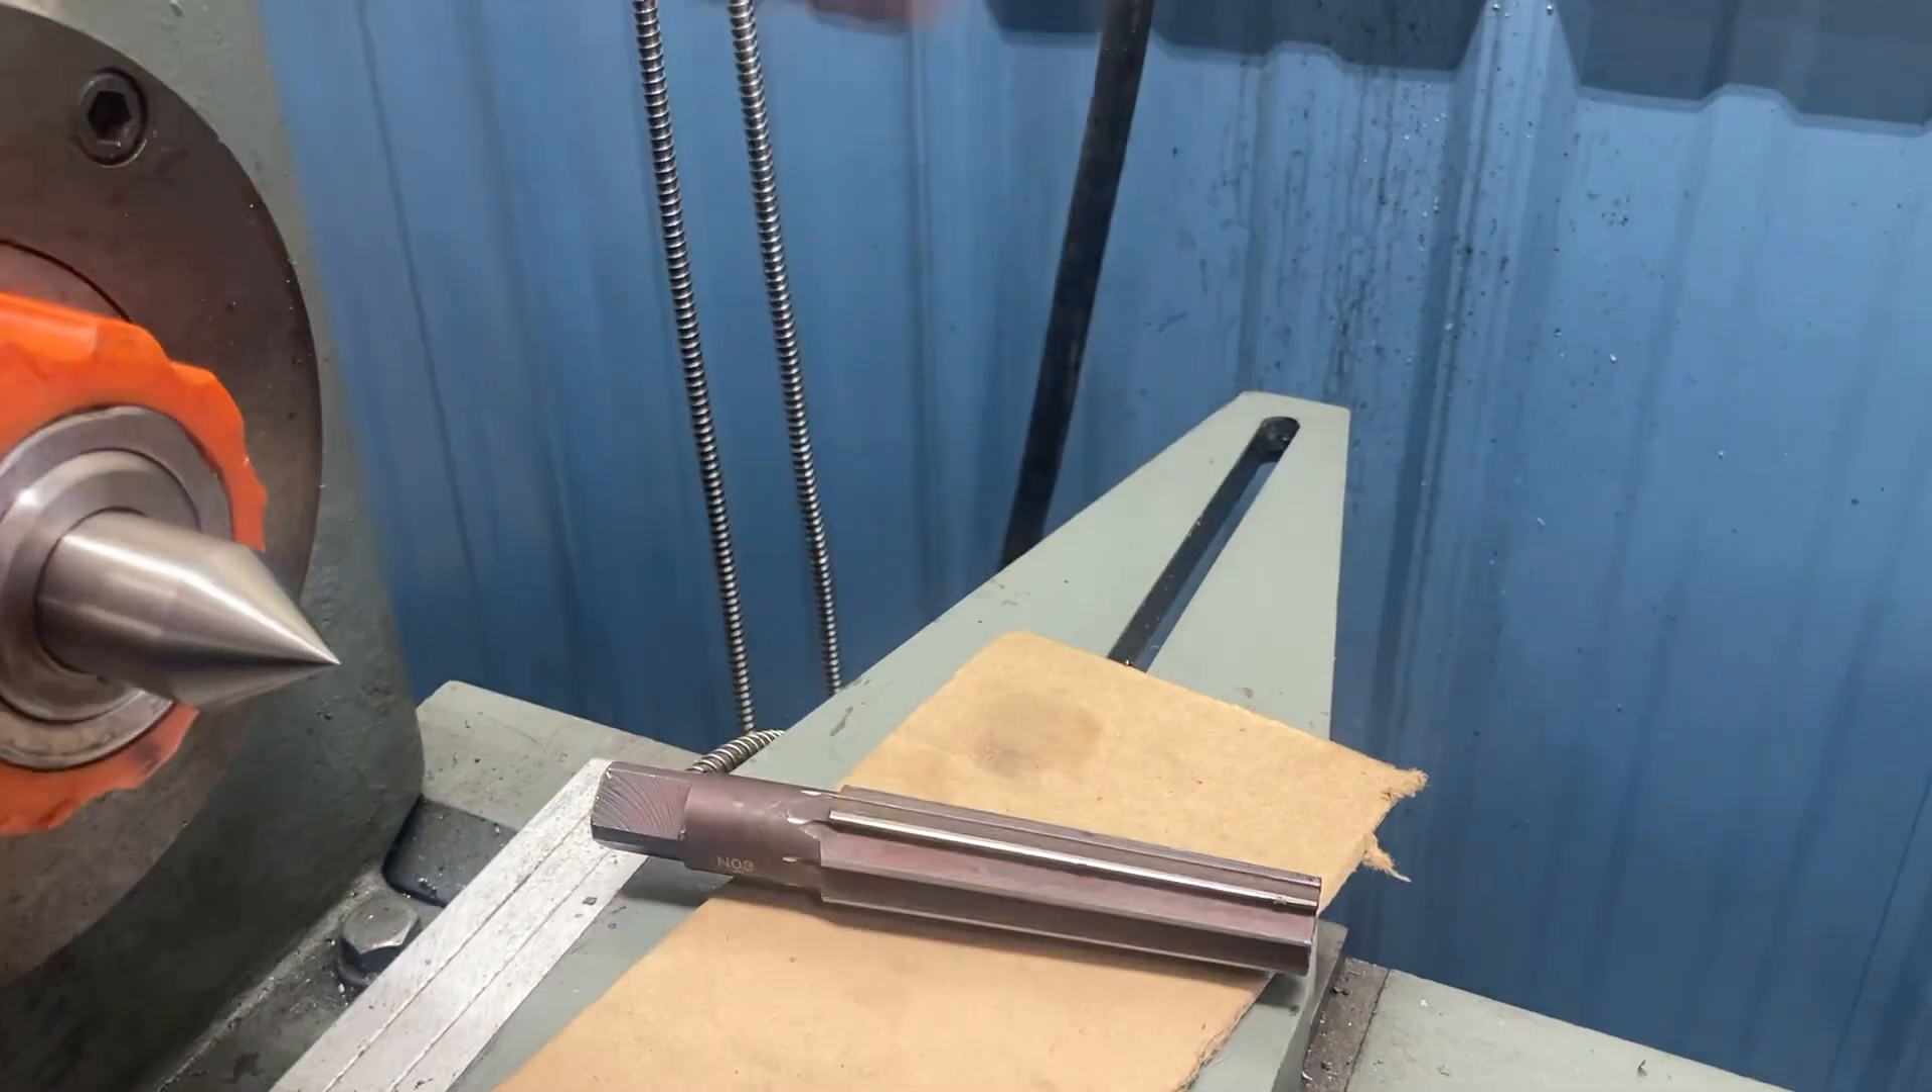I have put a dead center in the spindle that's gonna guide the reamer.